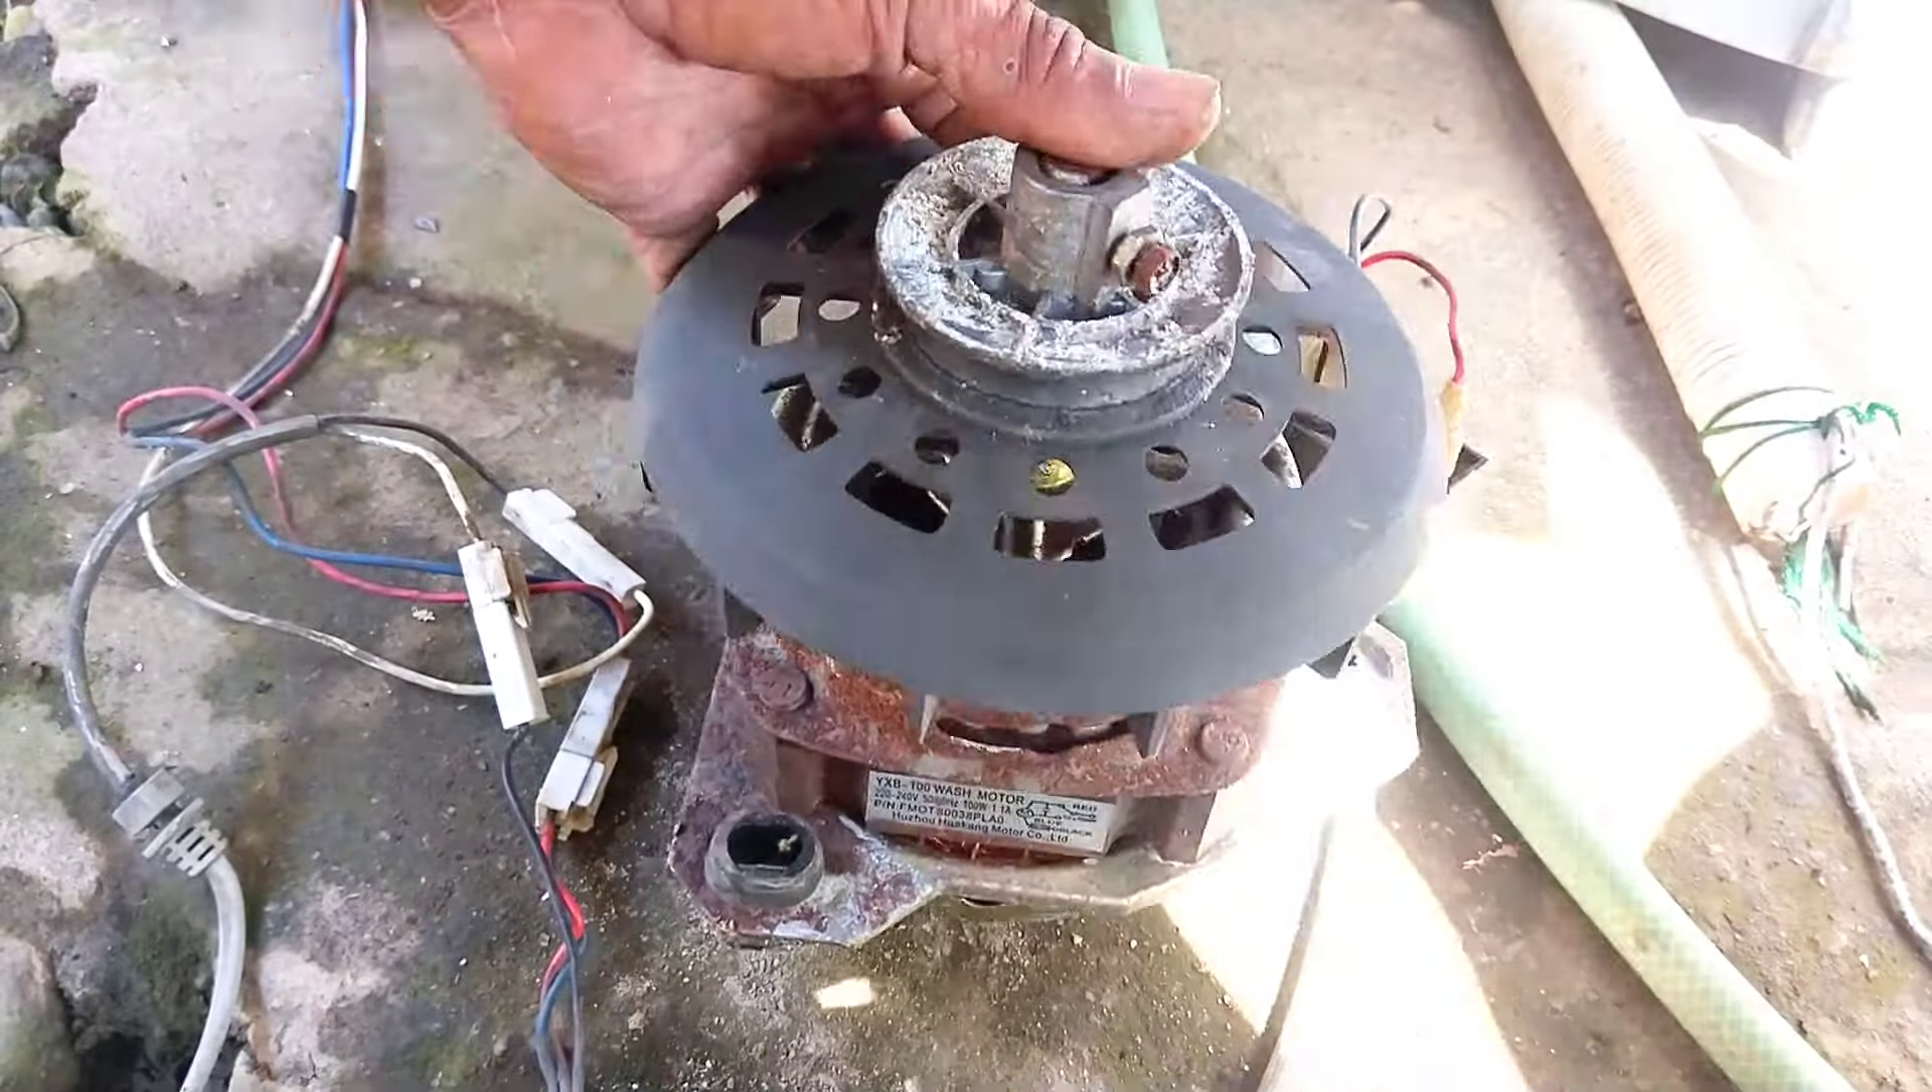So ayan nalagay na natin yung pulya.